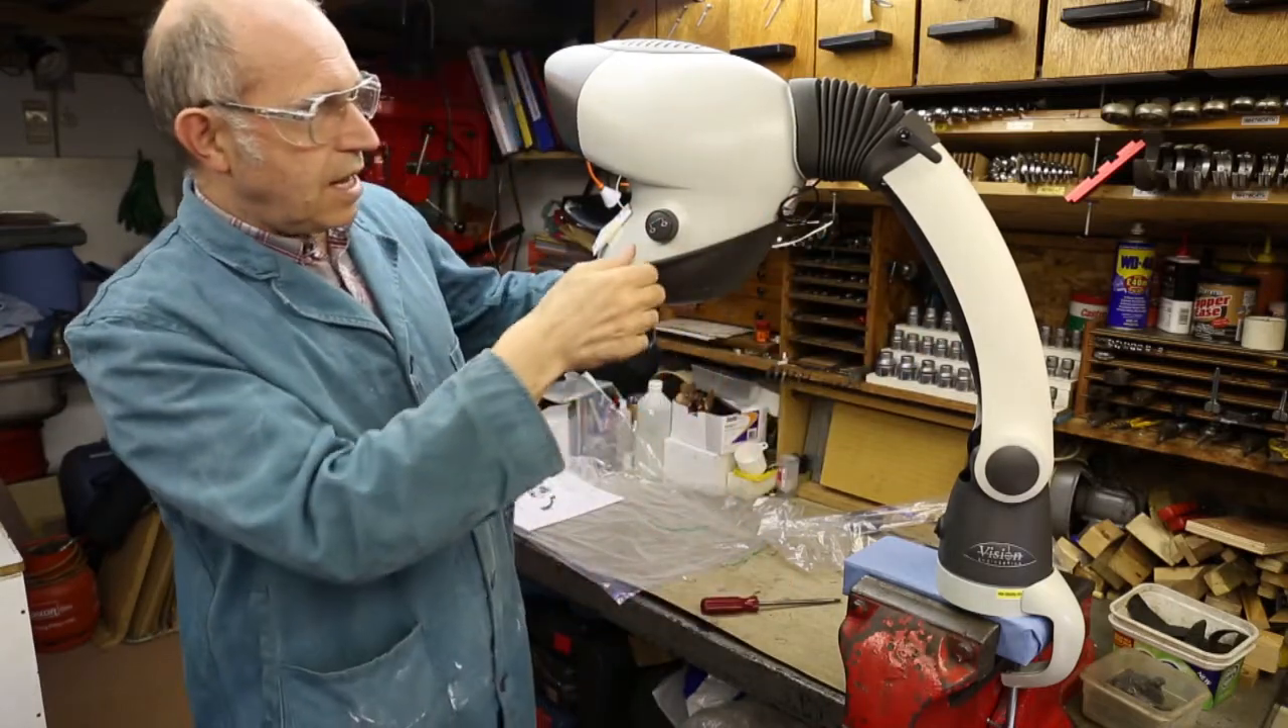So now we have the head of the microscope screwed onto the universal stand and uh it's looking very nice.